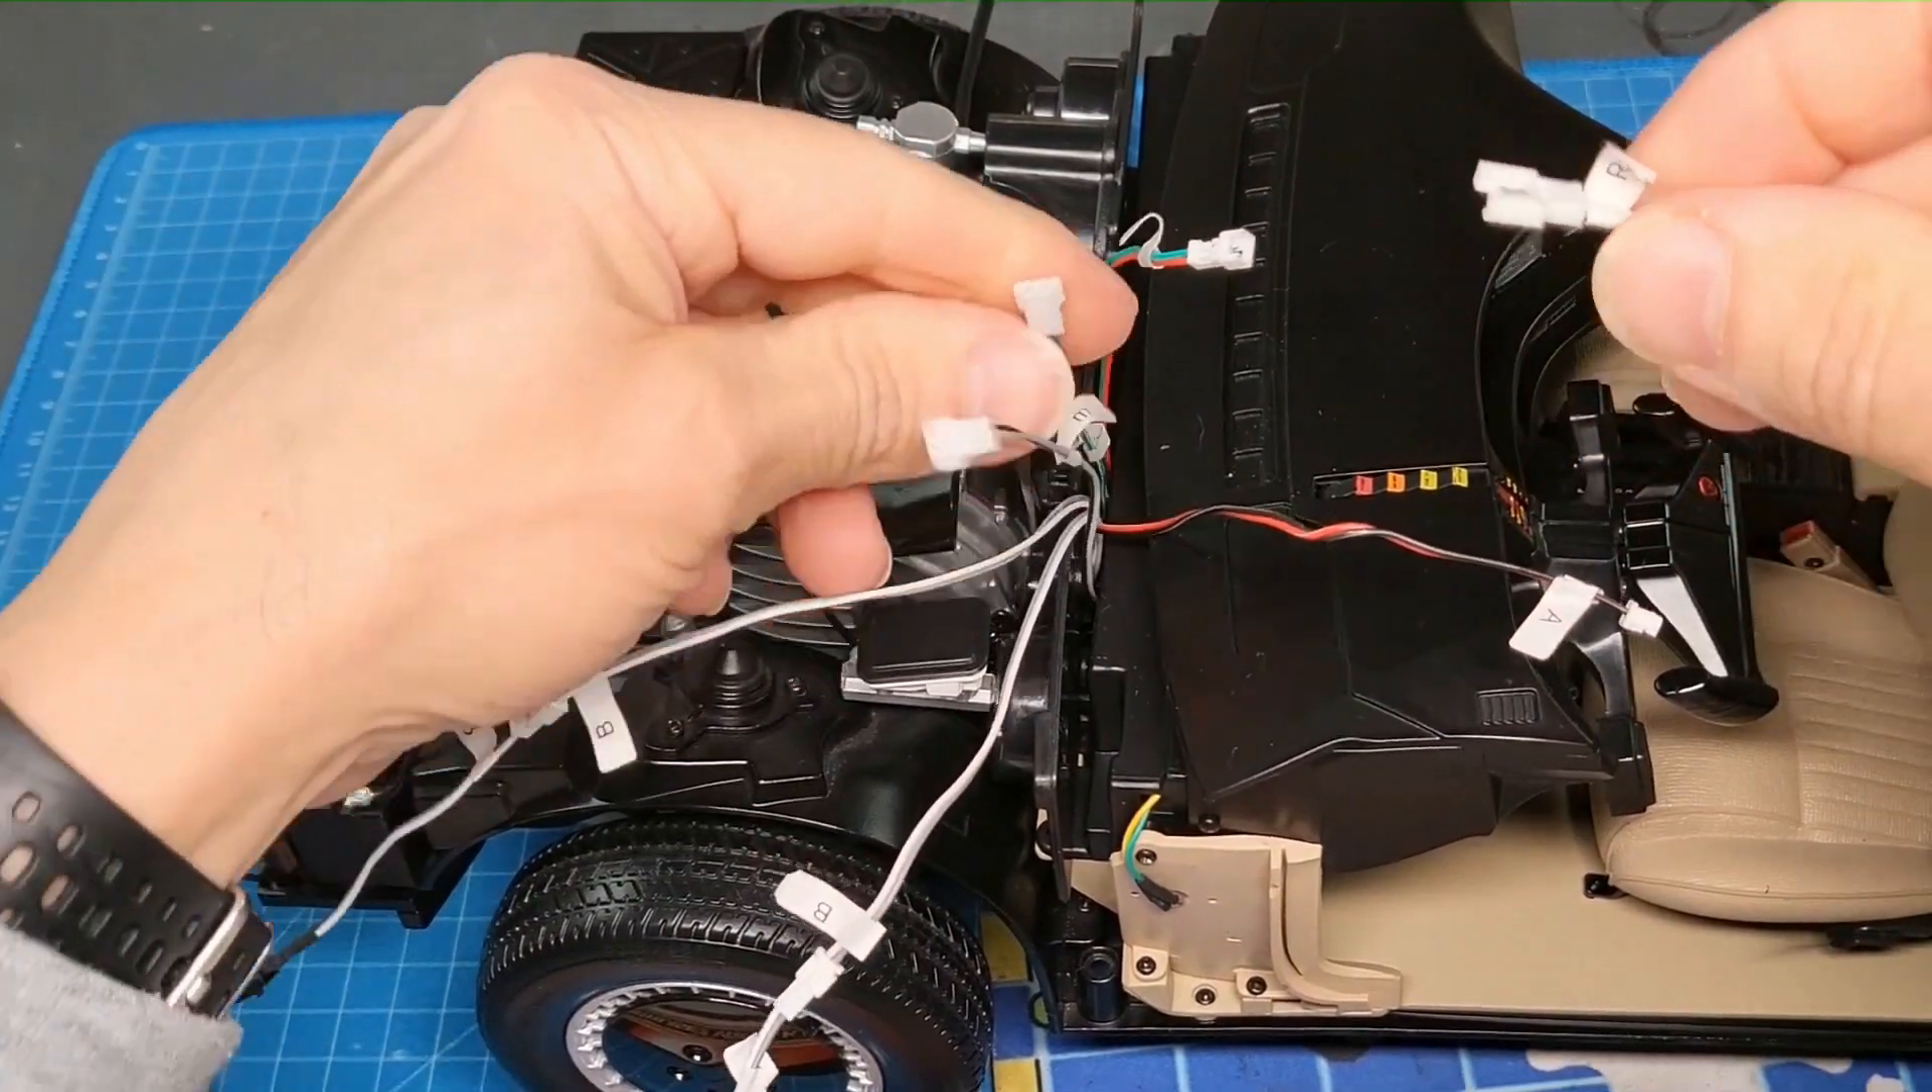Voilà, ici, il ne me reste plus qu'à raccorder les rallonges, j'ai envie de dire.